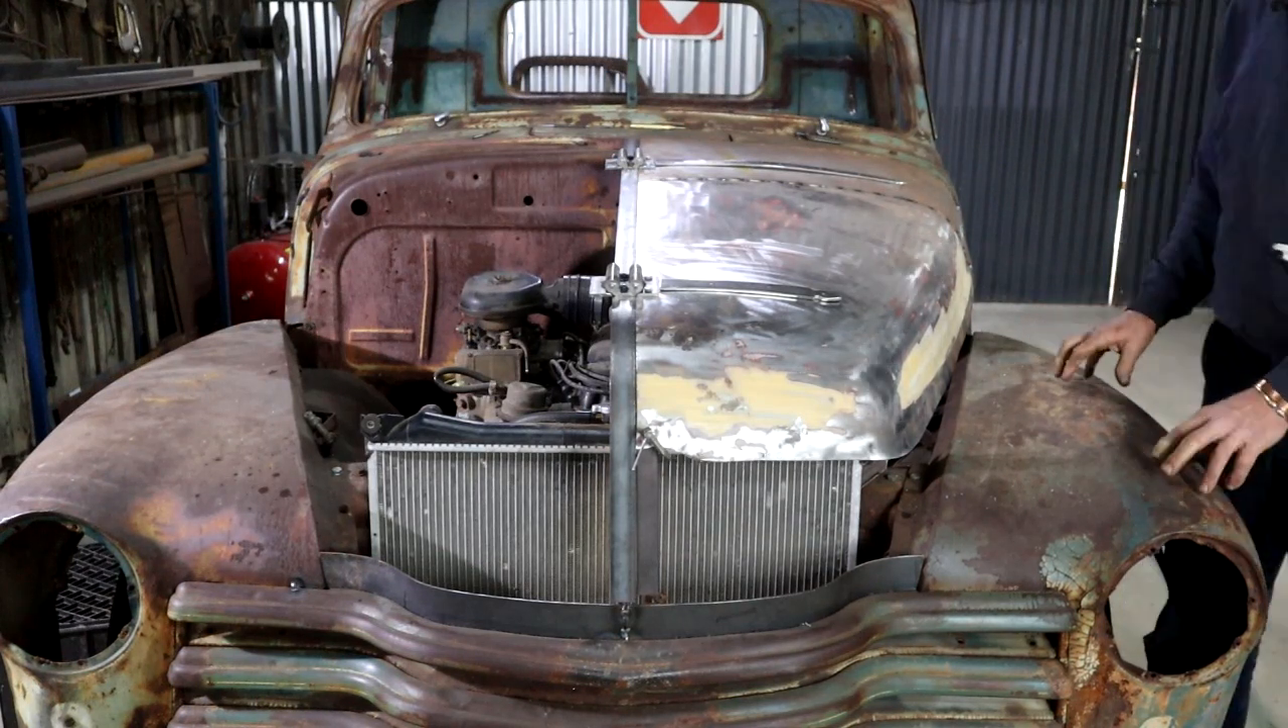So I now have a half hooded car.